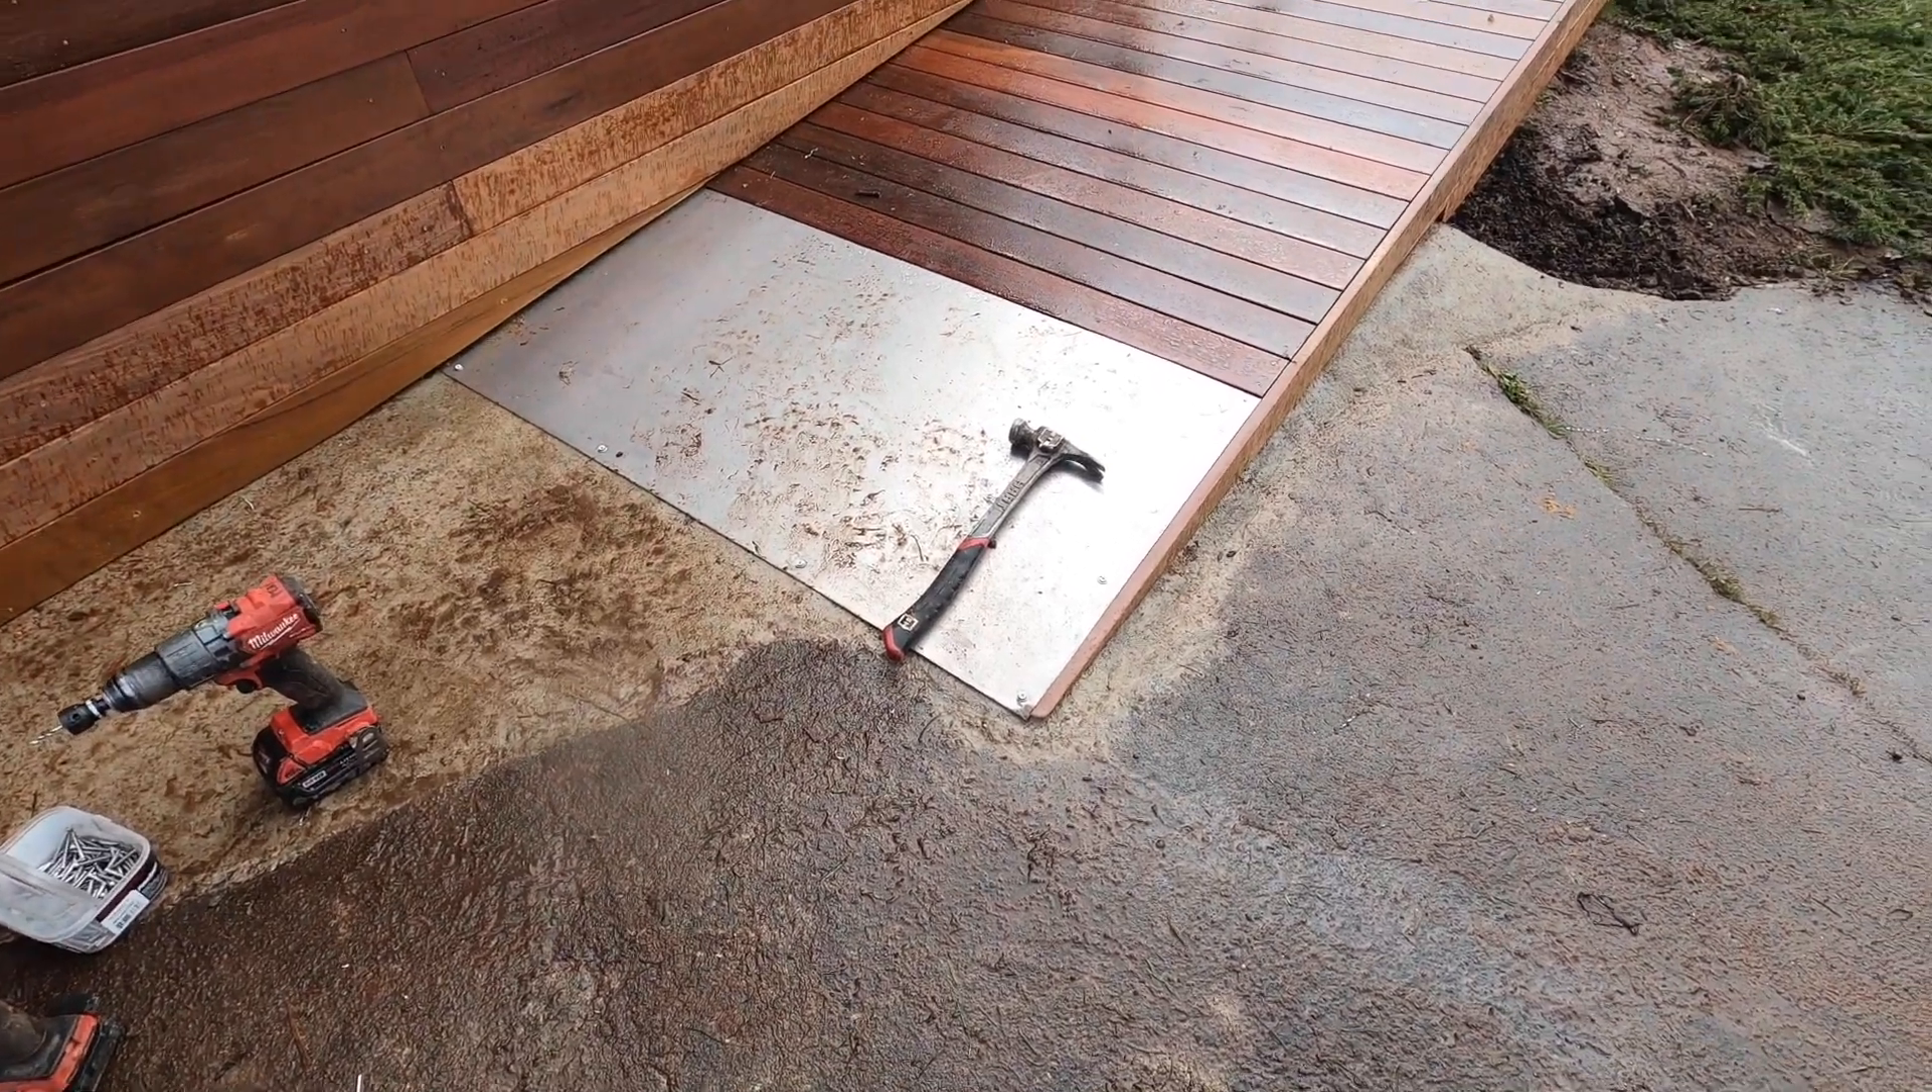I also got the metal transition set down.